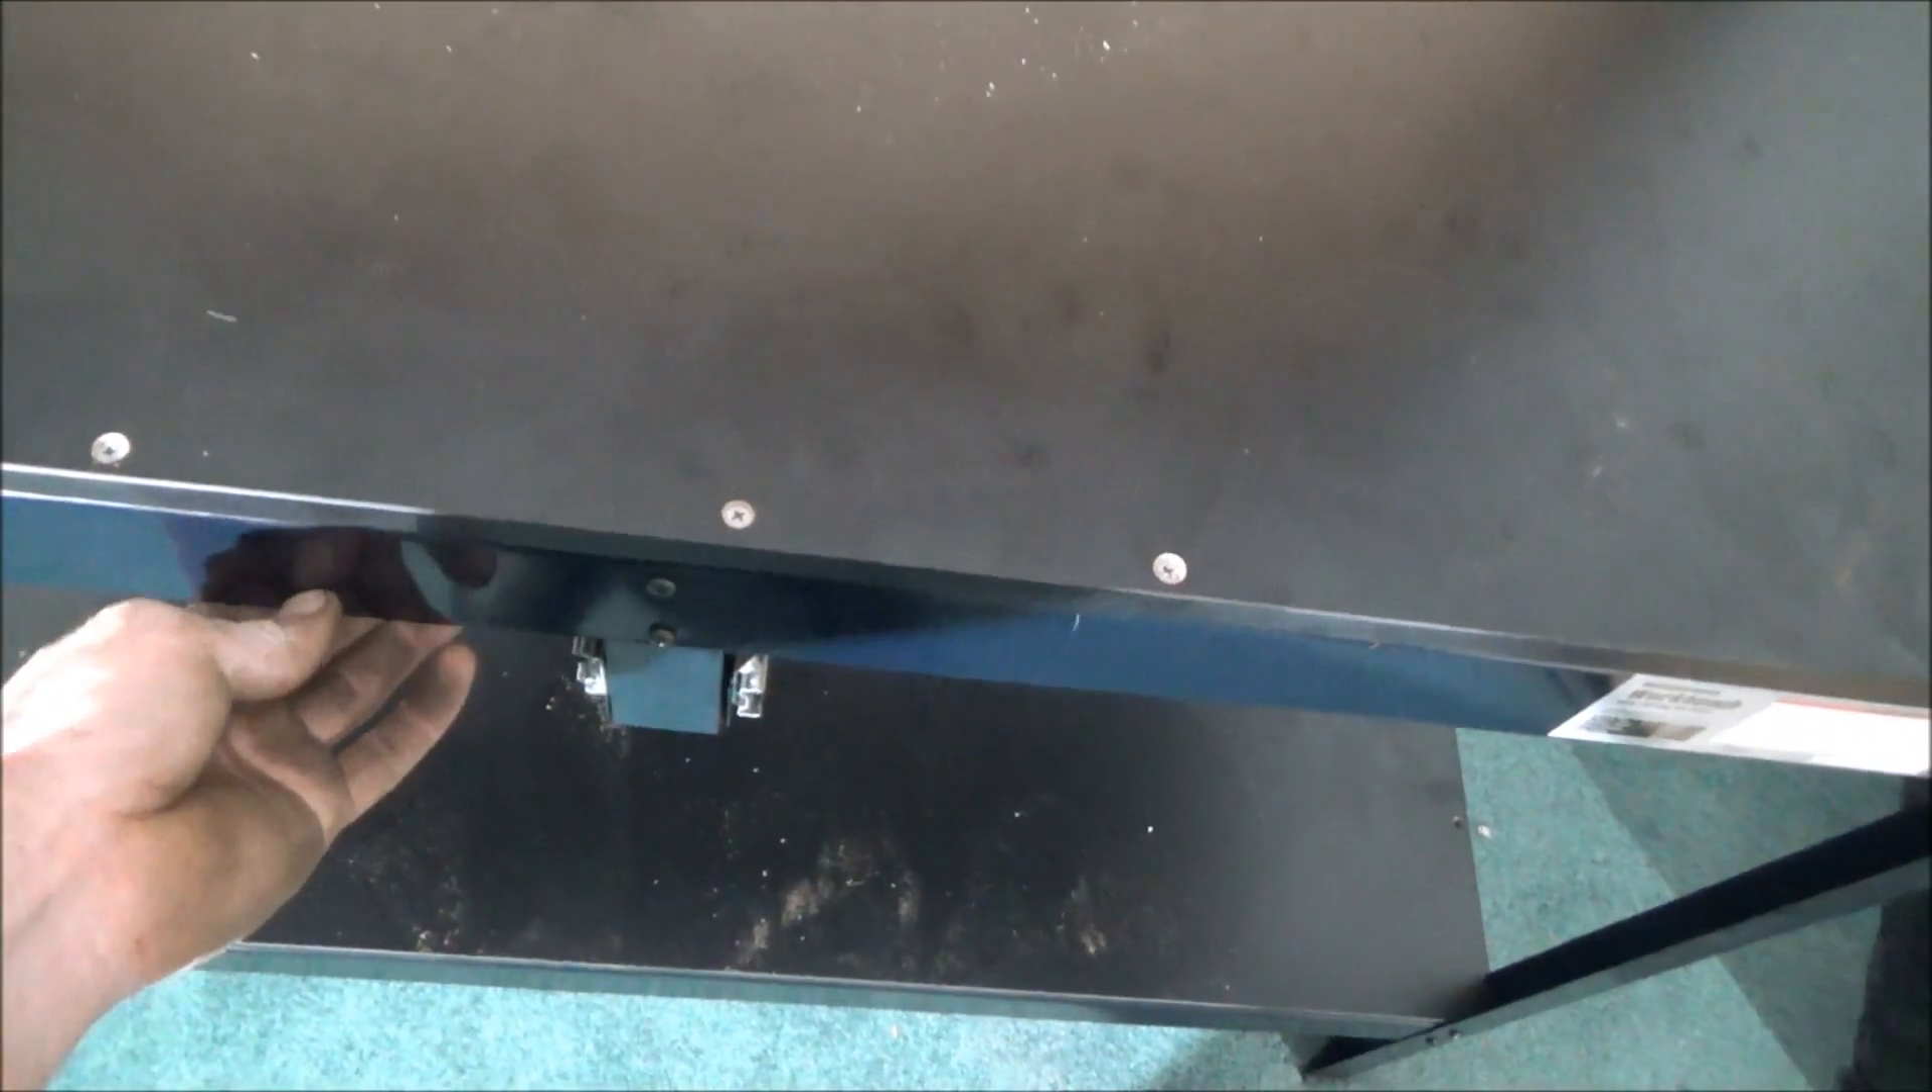Yeah, I took and put three screws across the front here.